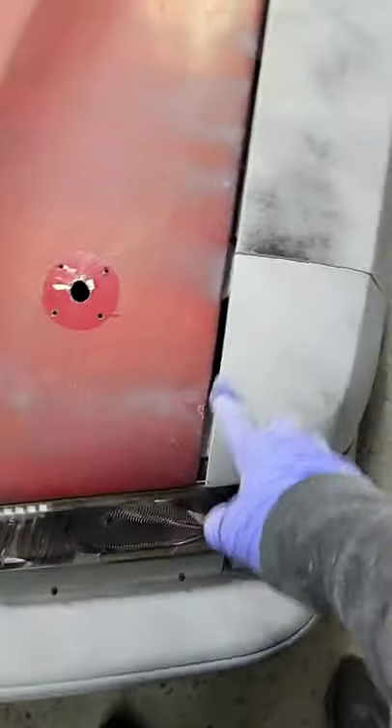And the gaps are kind of ugly right here.